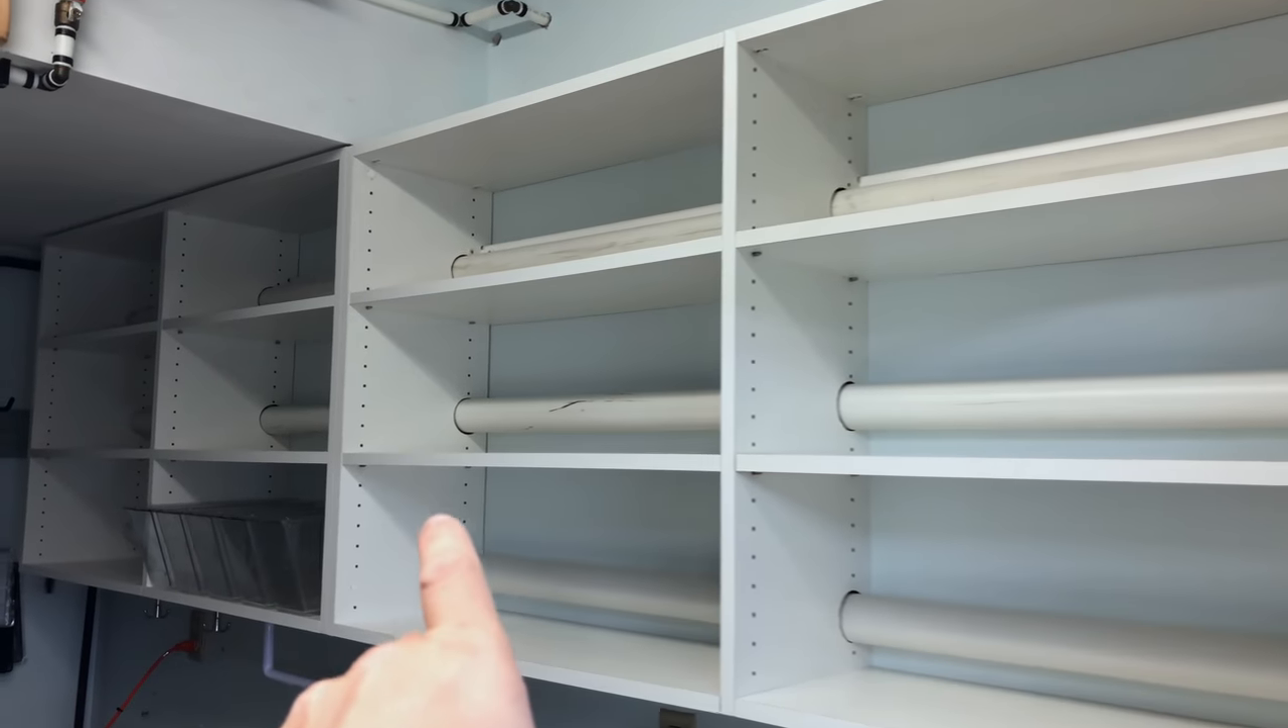Then now i got all the shelves in i can start lining up these containers here that way i can find out where i need to drill into the pvc there so i can just mark it and go.